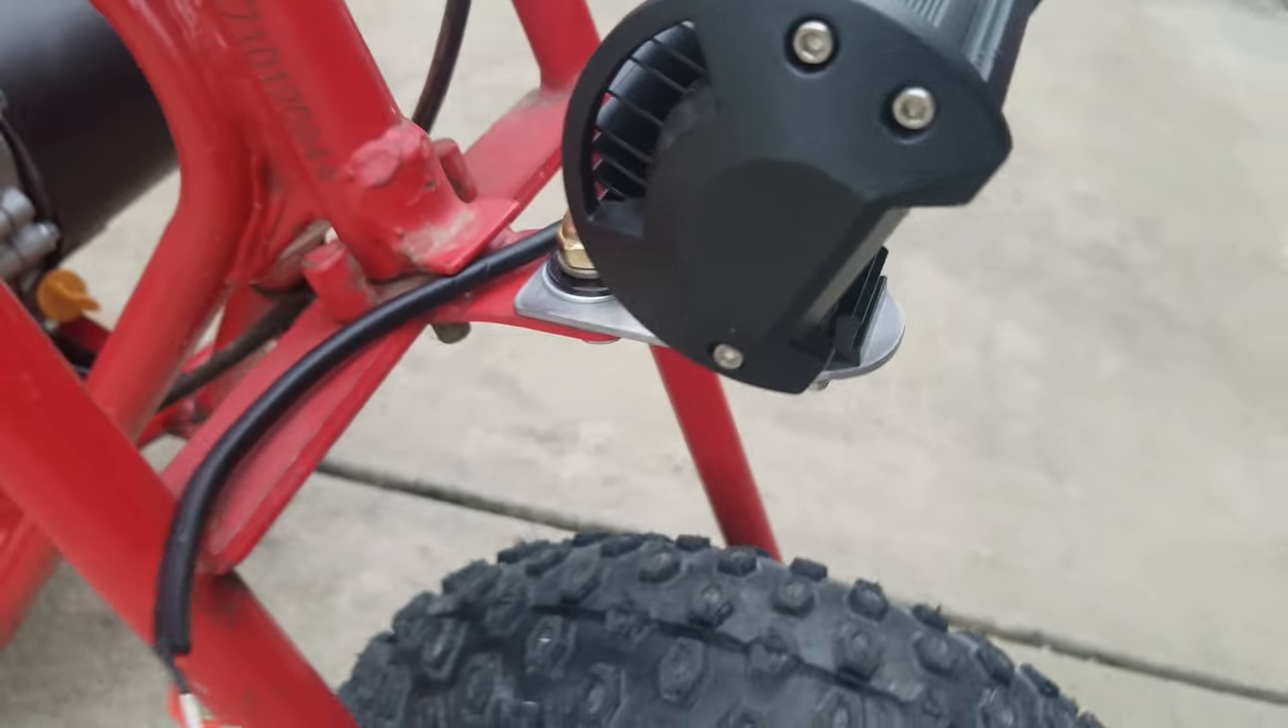We have our LED light installed on the bracket that we made, but we don't have it hooked up.